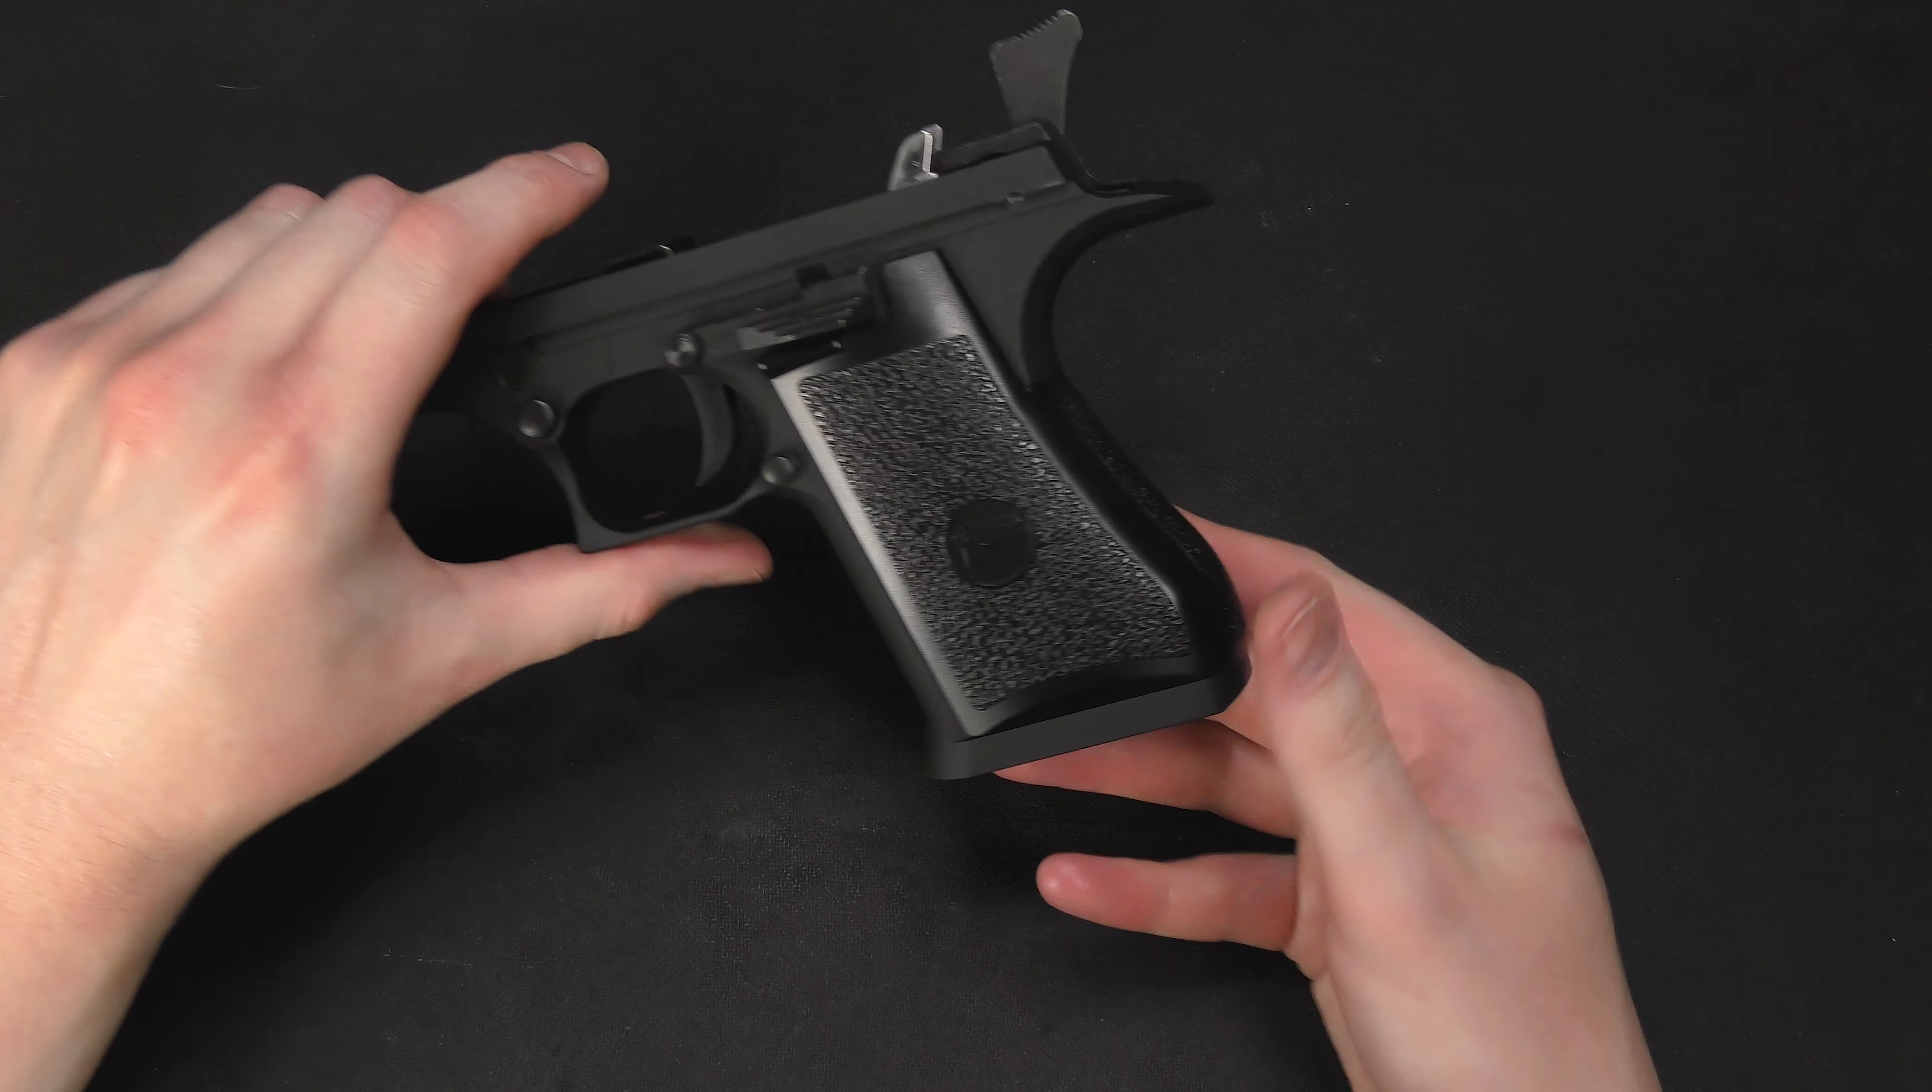The grip is back on.